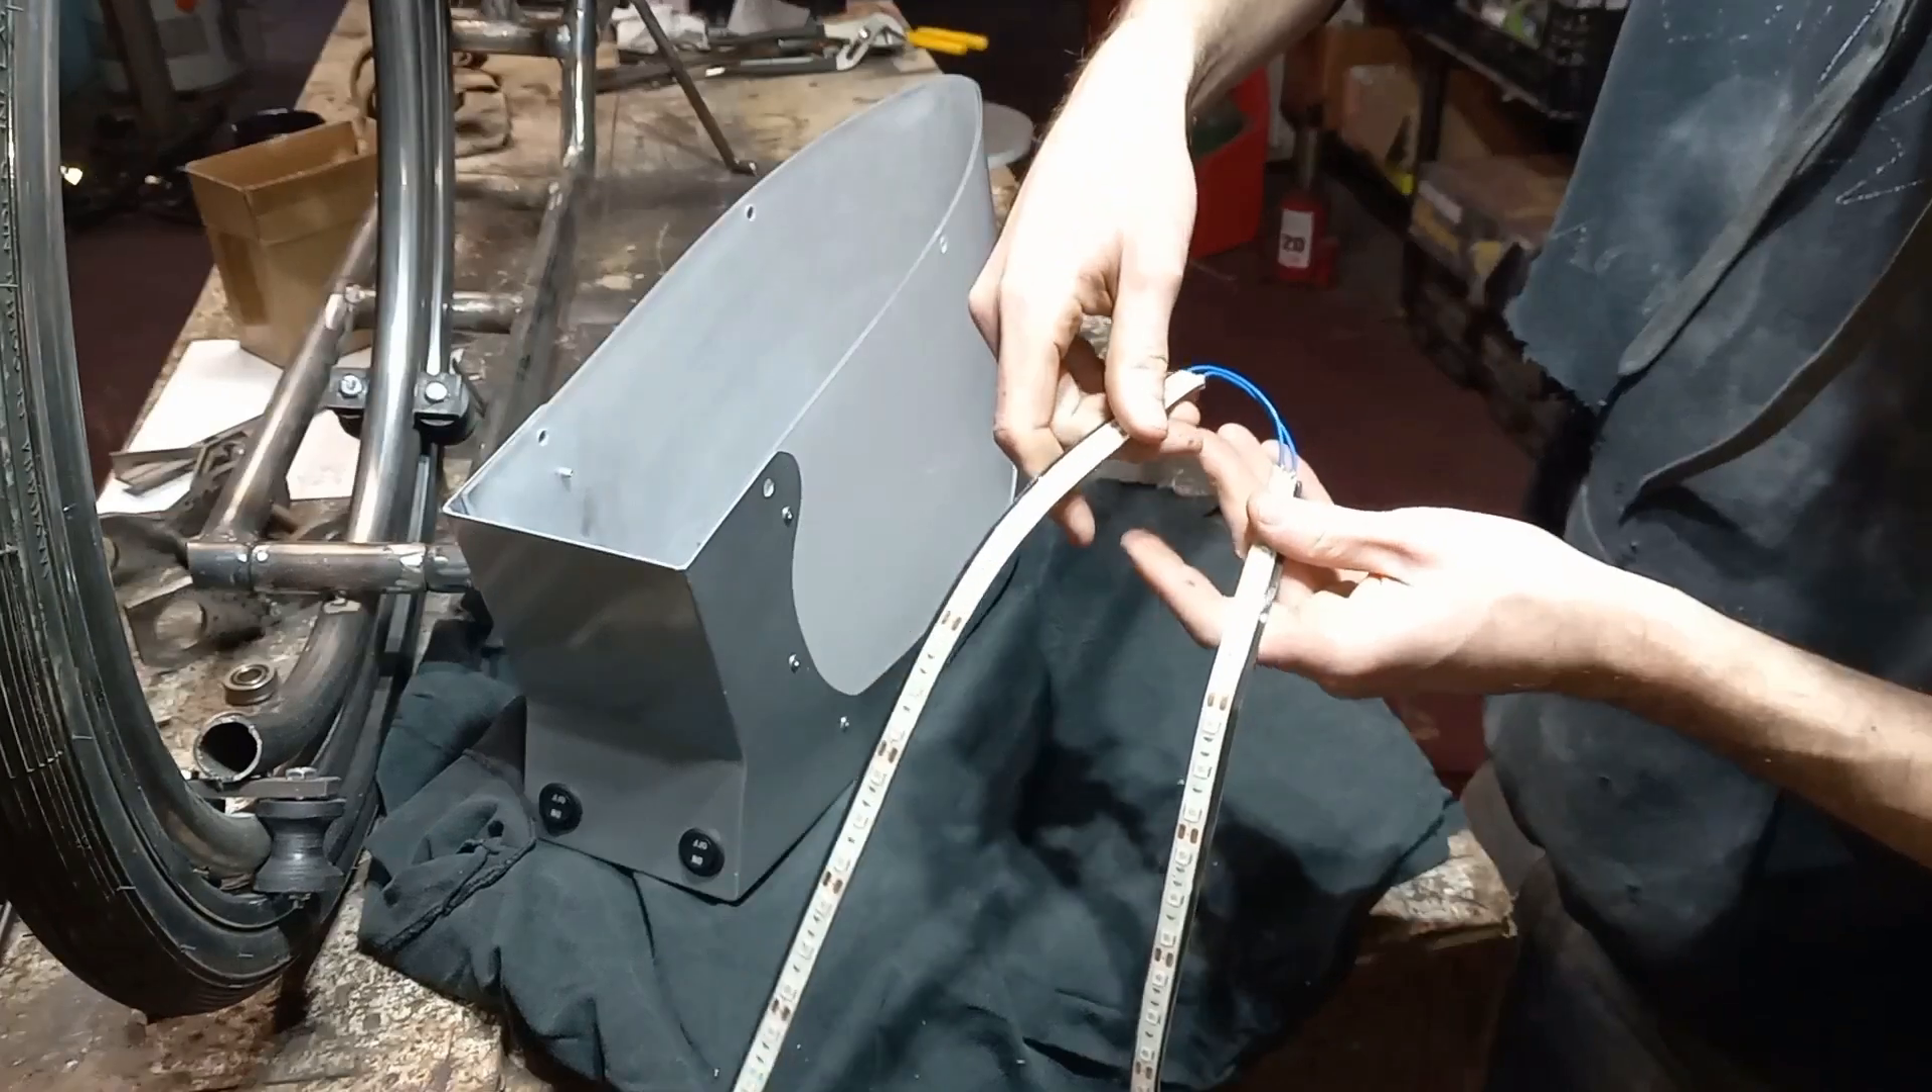So, uh, we have our two sections of, uh, LEDs, uh, cut and wired together.